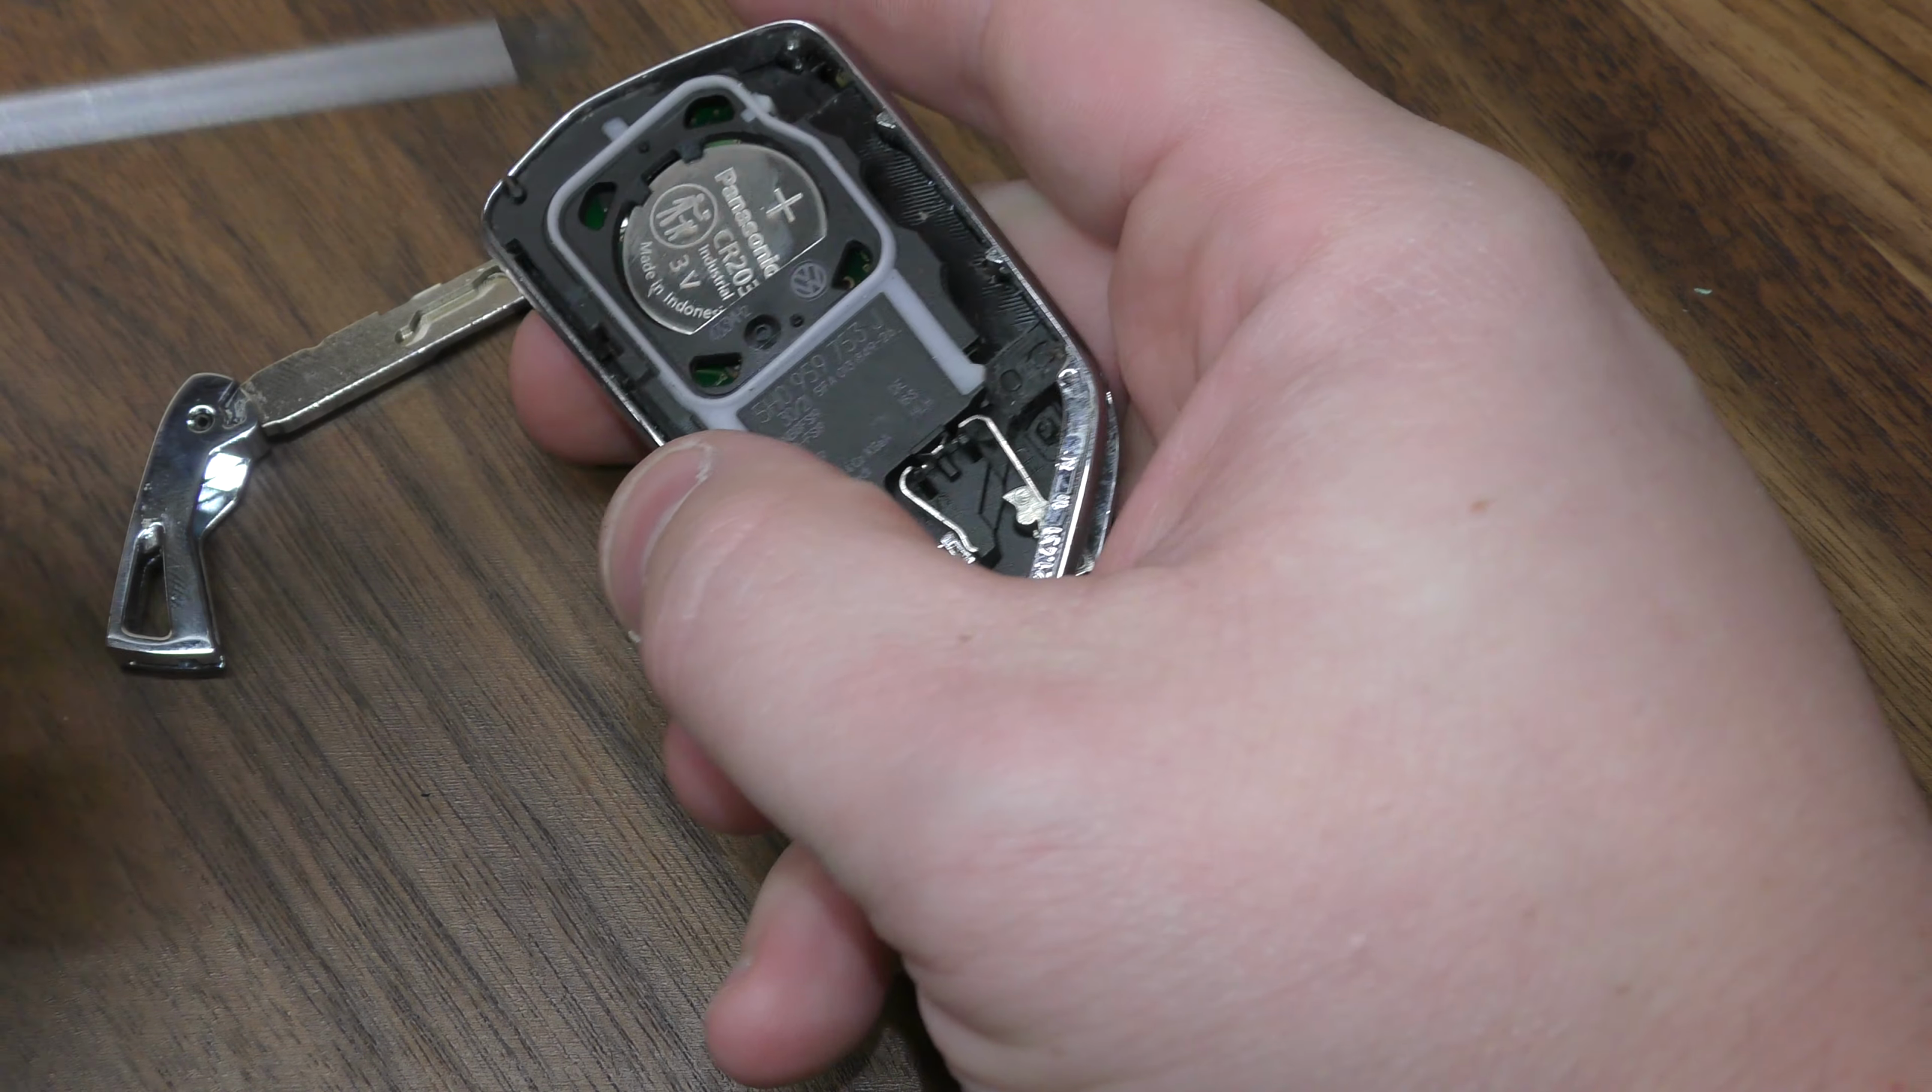Okay, now you have access to your battery.